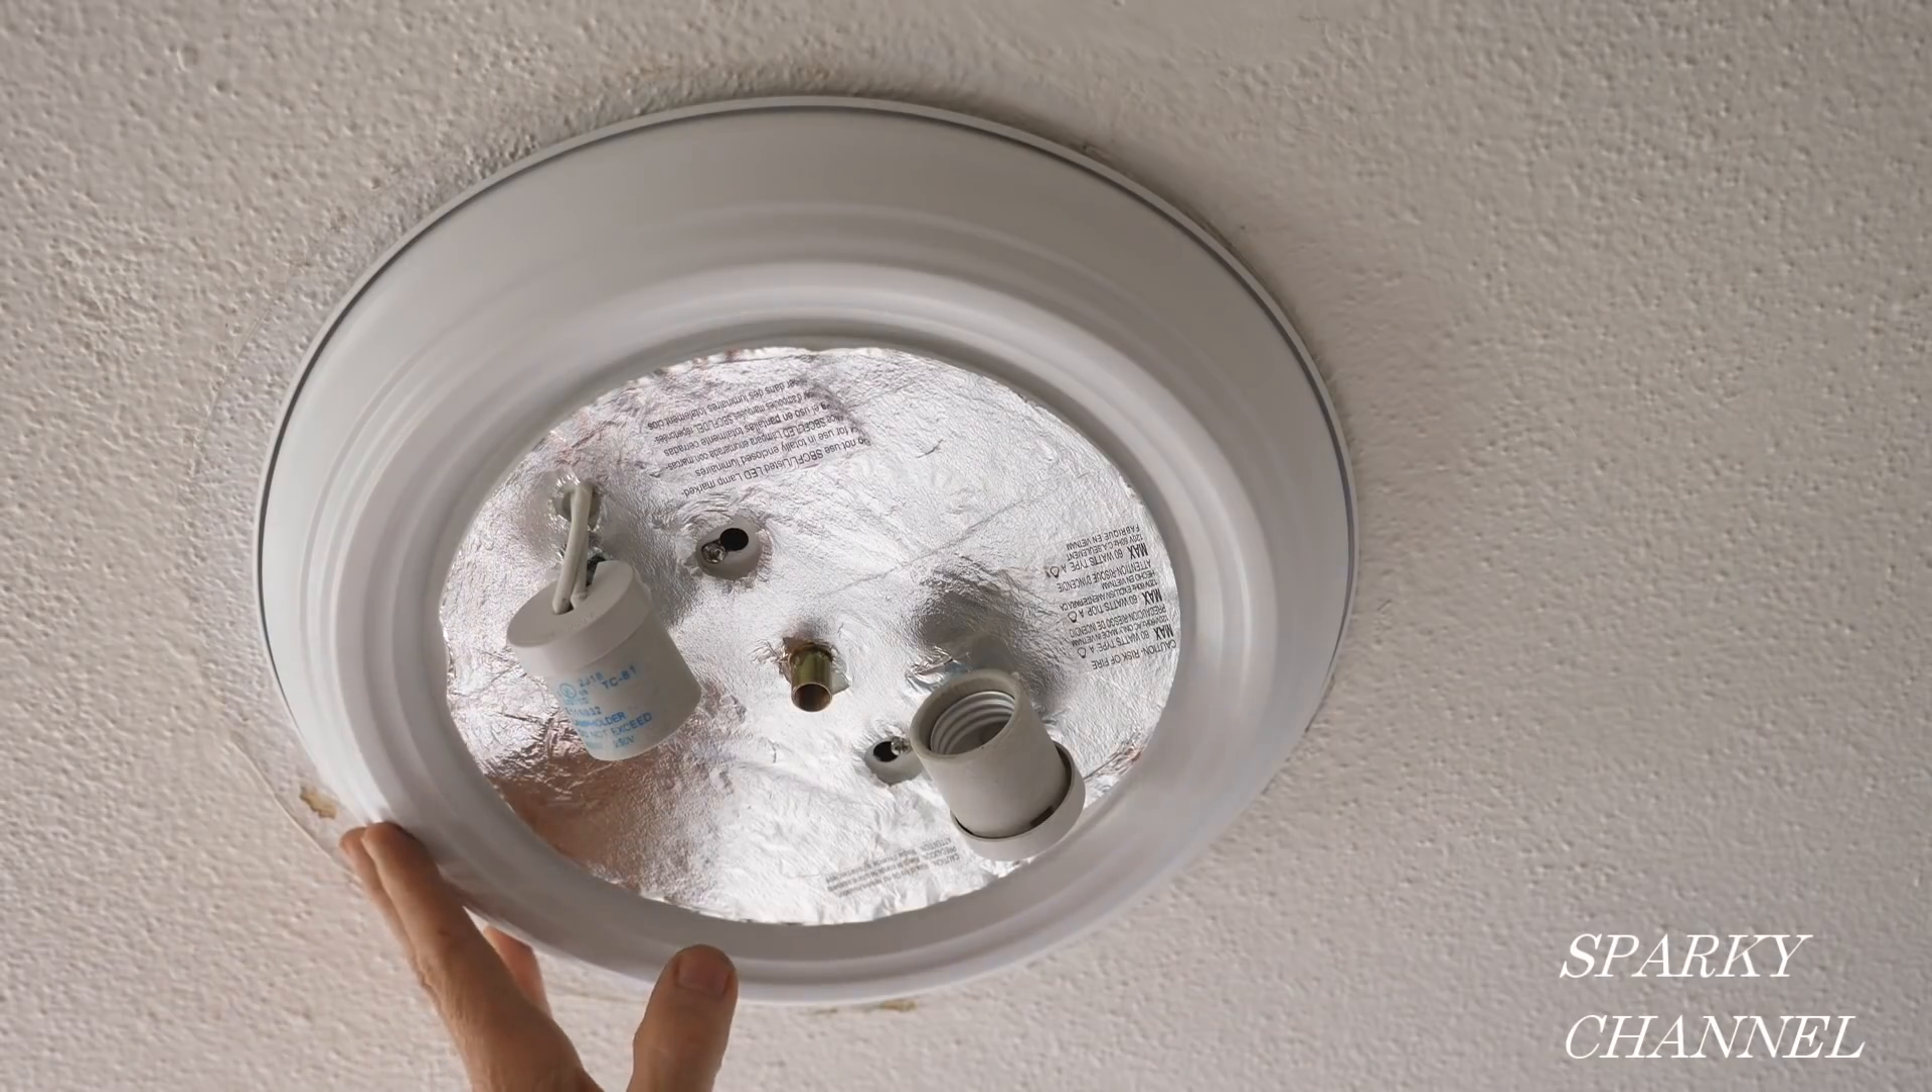You have the body of the light installed.